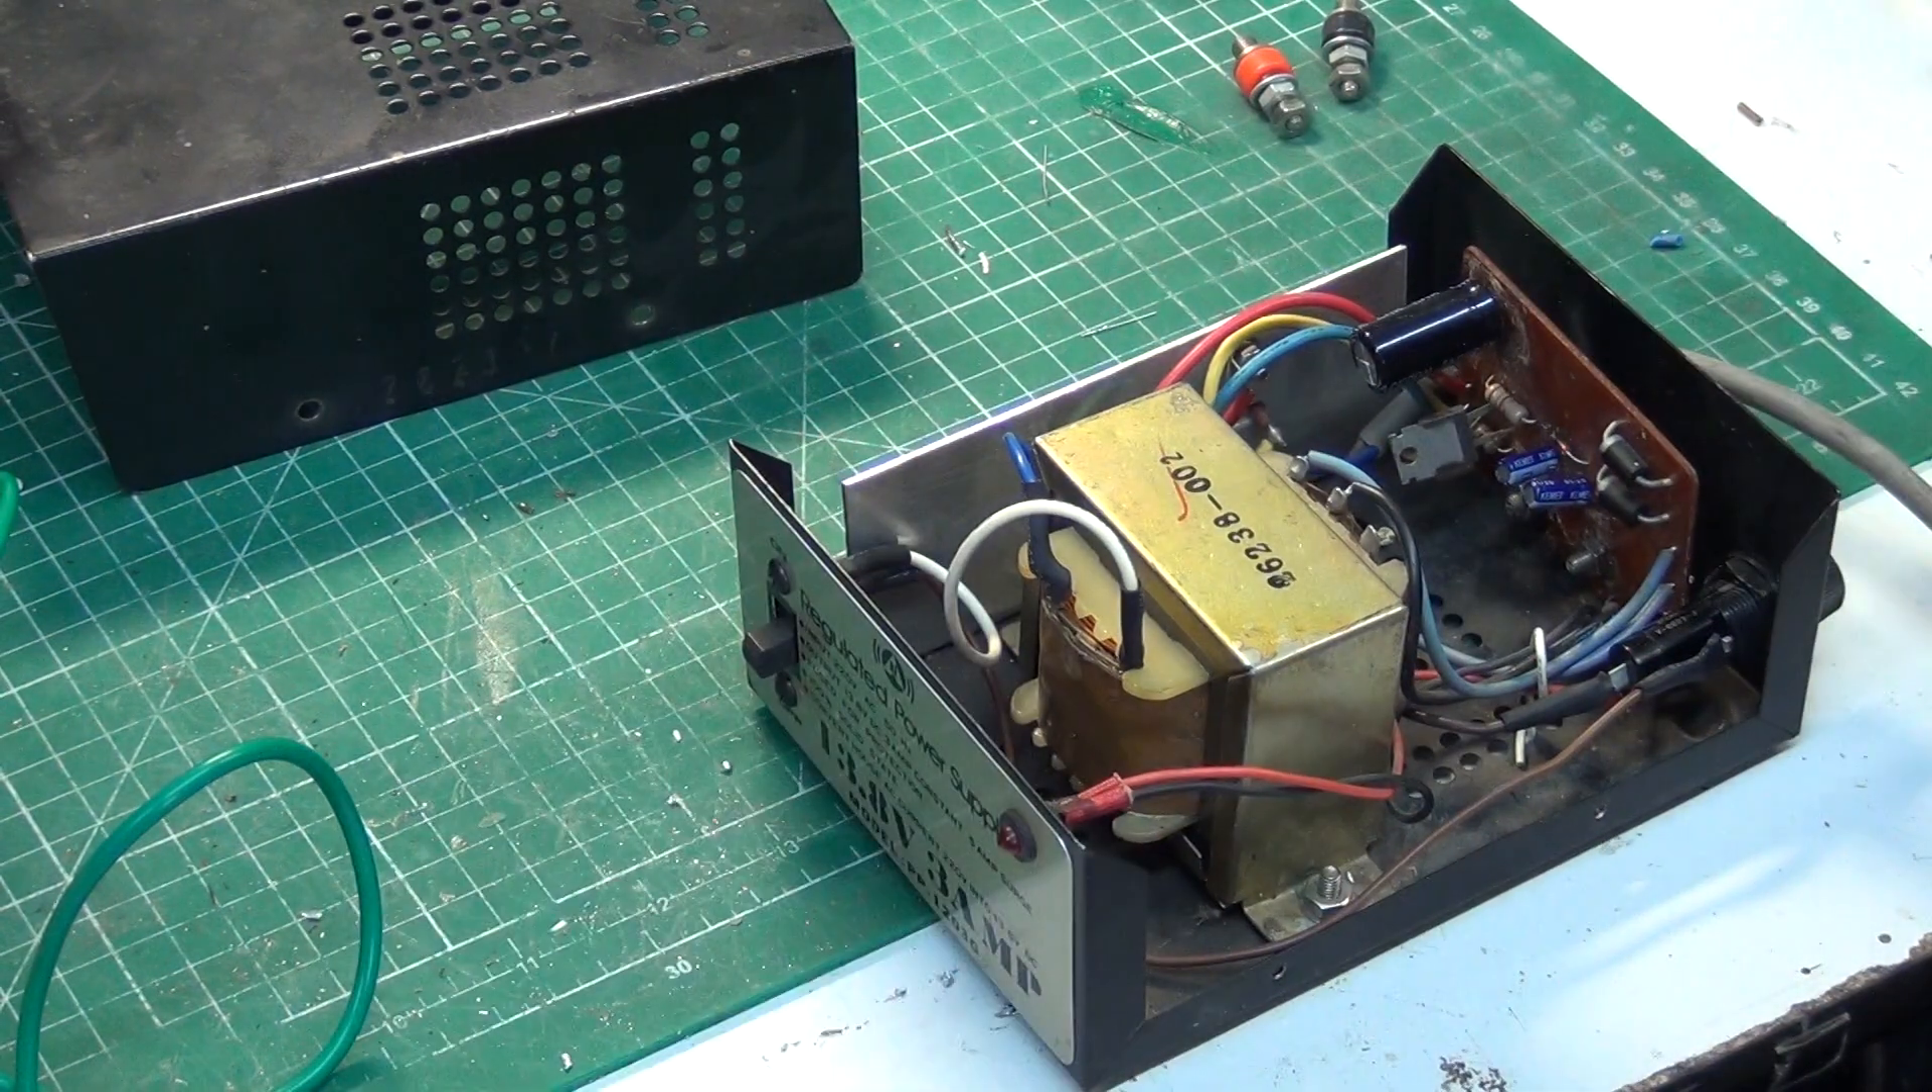We've done the power supply. It just needs its lid putting on, and that's another job done.